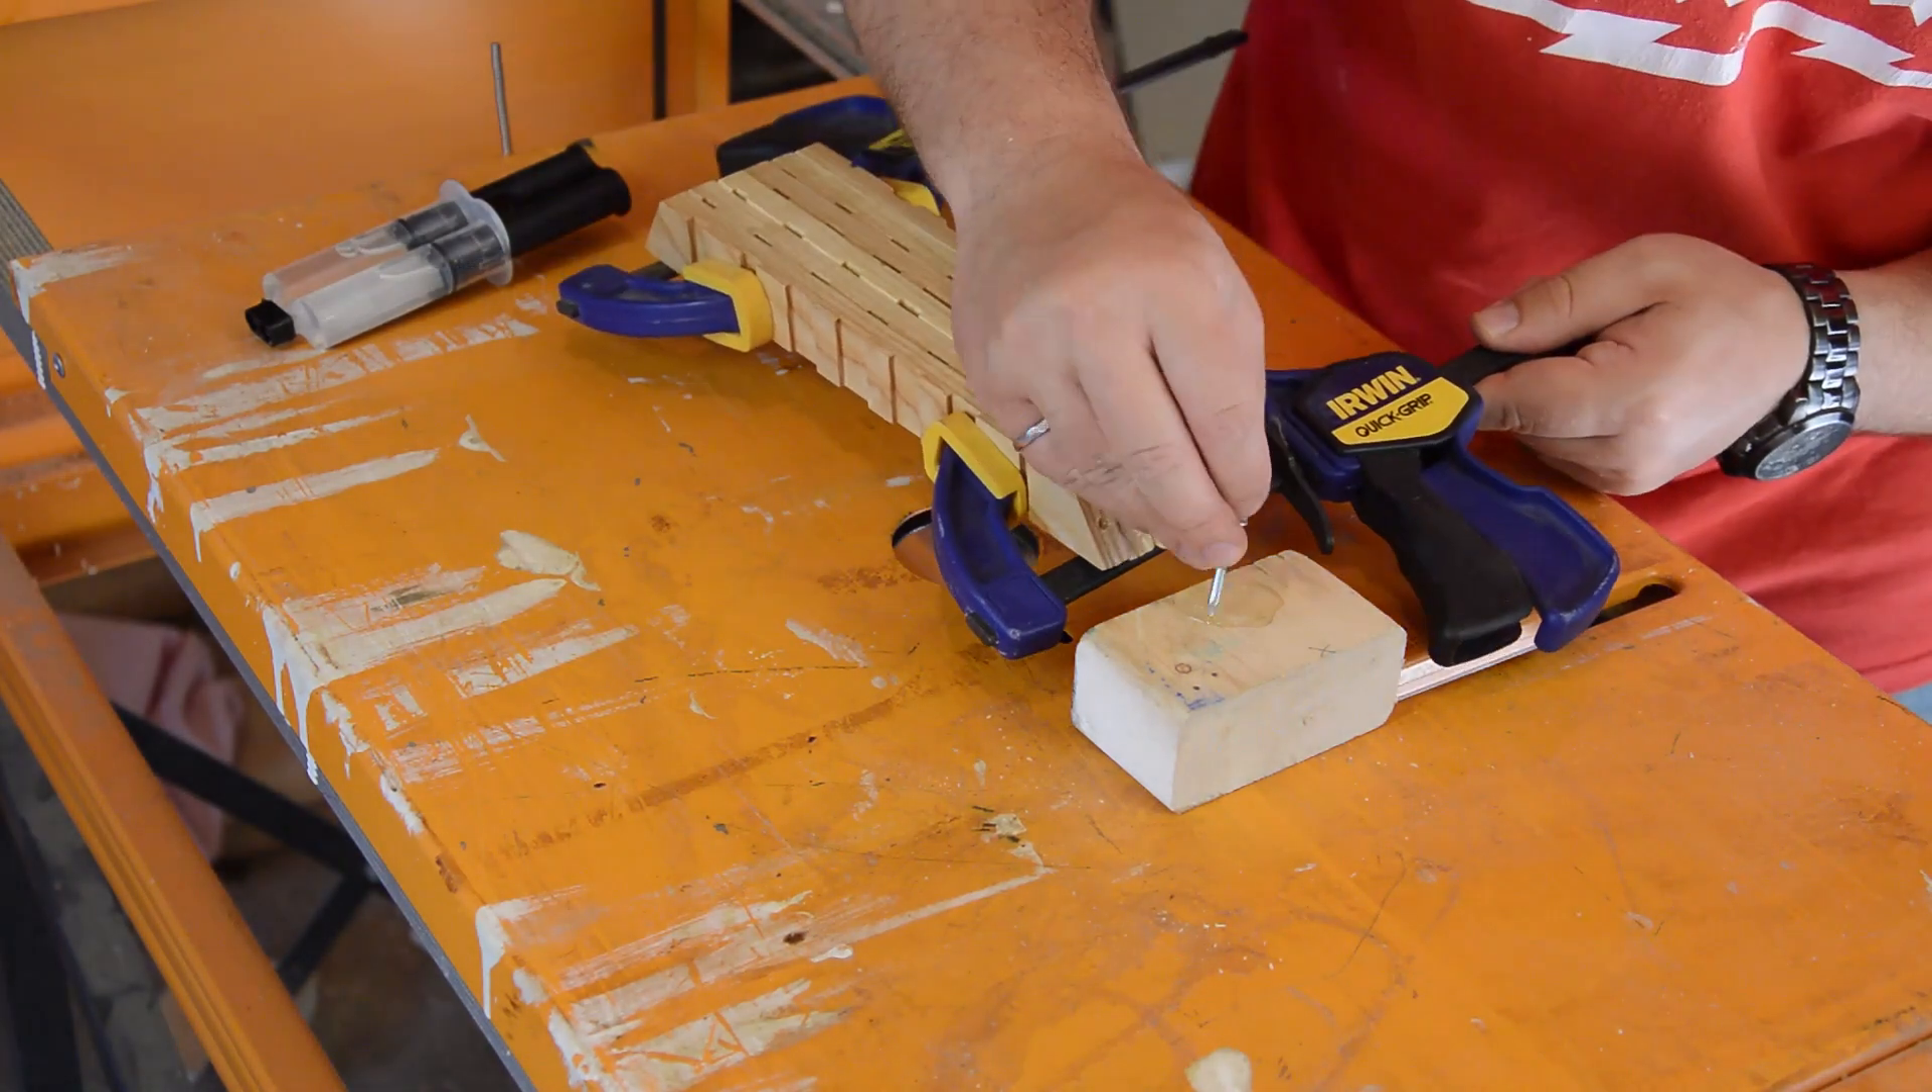Once all the ends were drilled out I just use some quick clamps just to clamp them together and hold them as one piece which made it much easier for me to work on them.